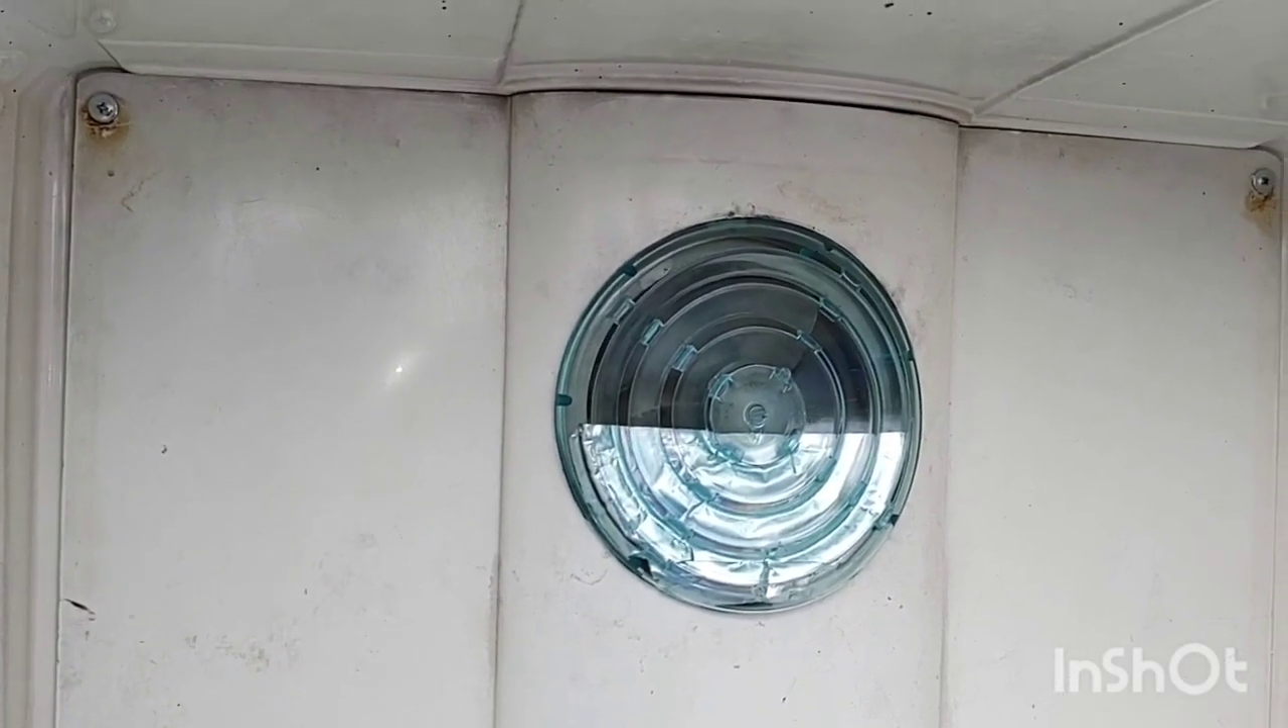Como ven Puesta la rejilla Quedó perfectamente Bien.